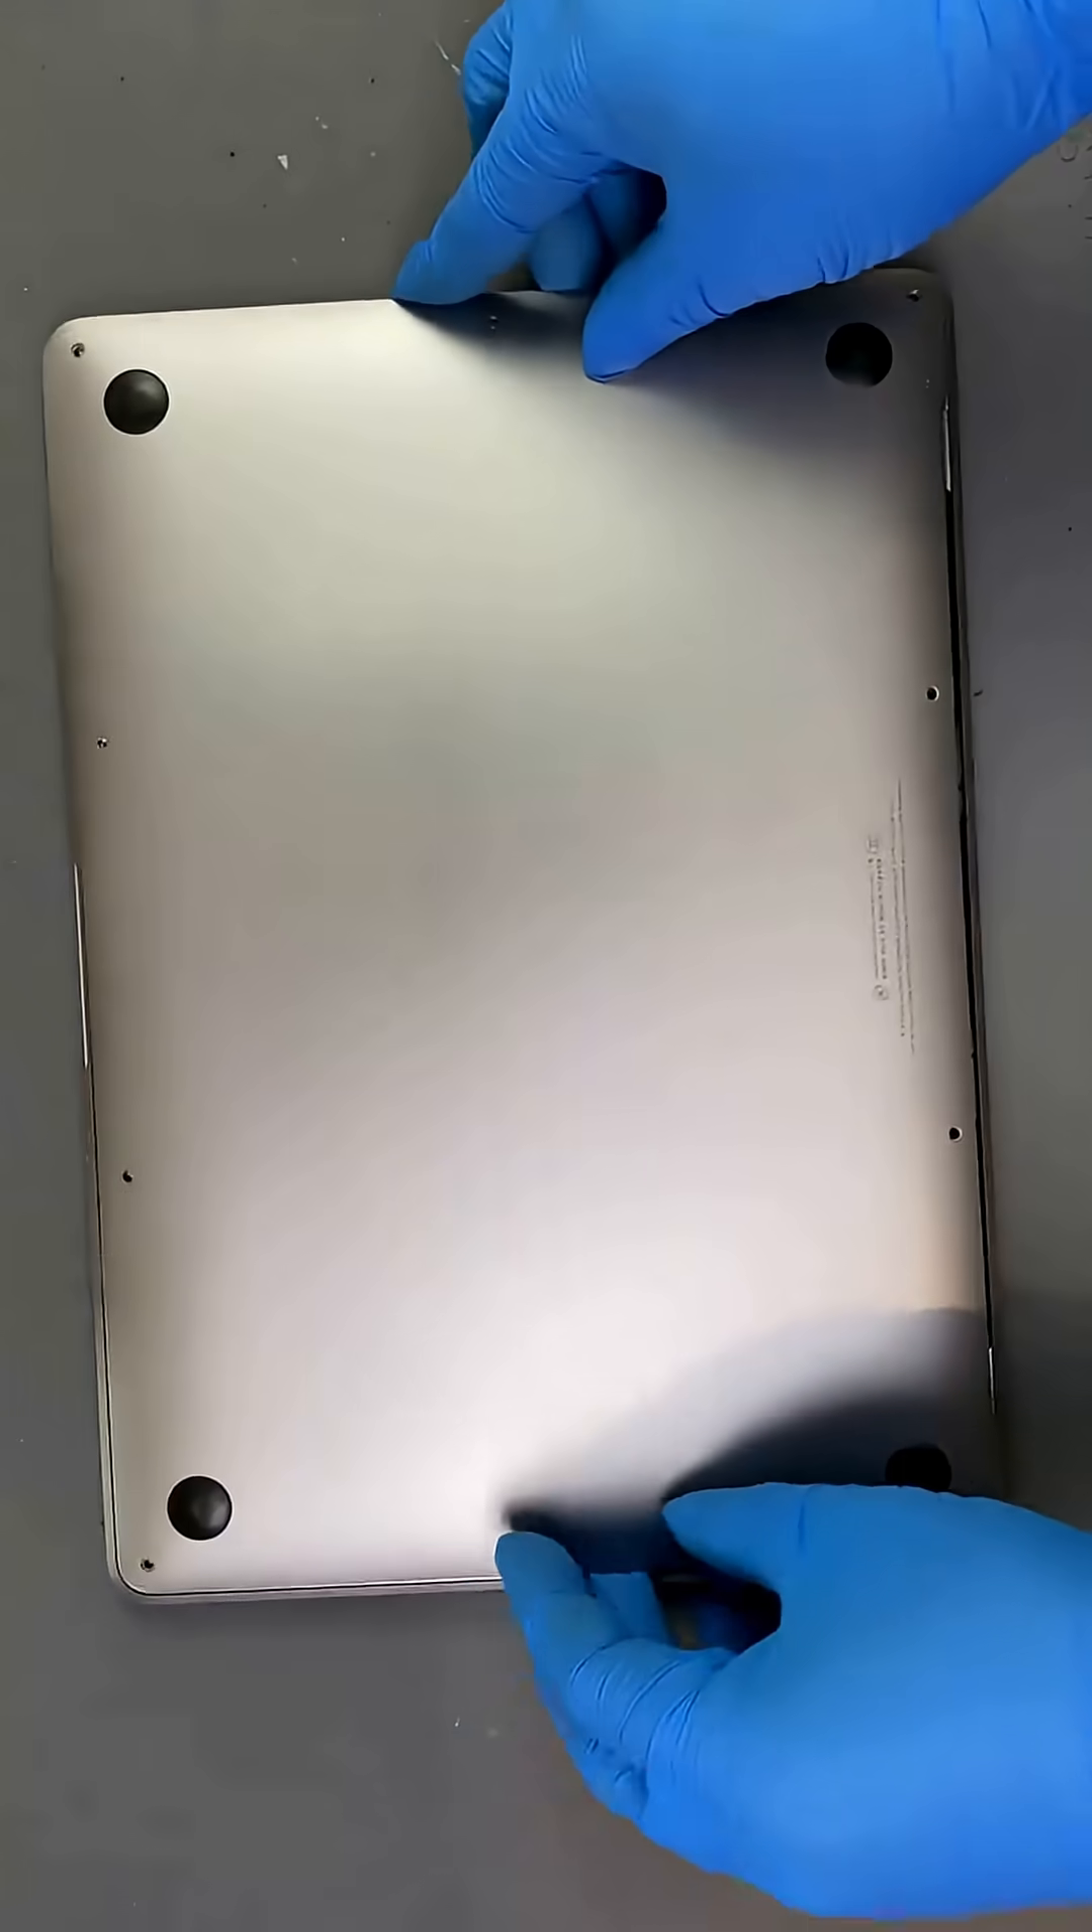He put the back cover back on.